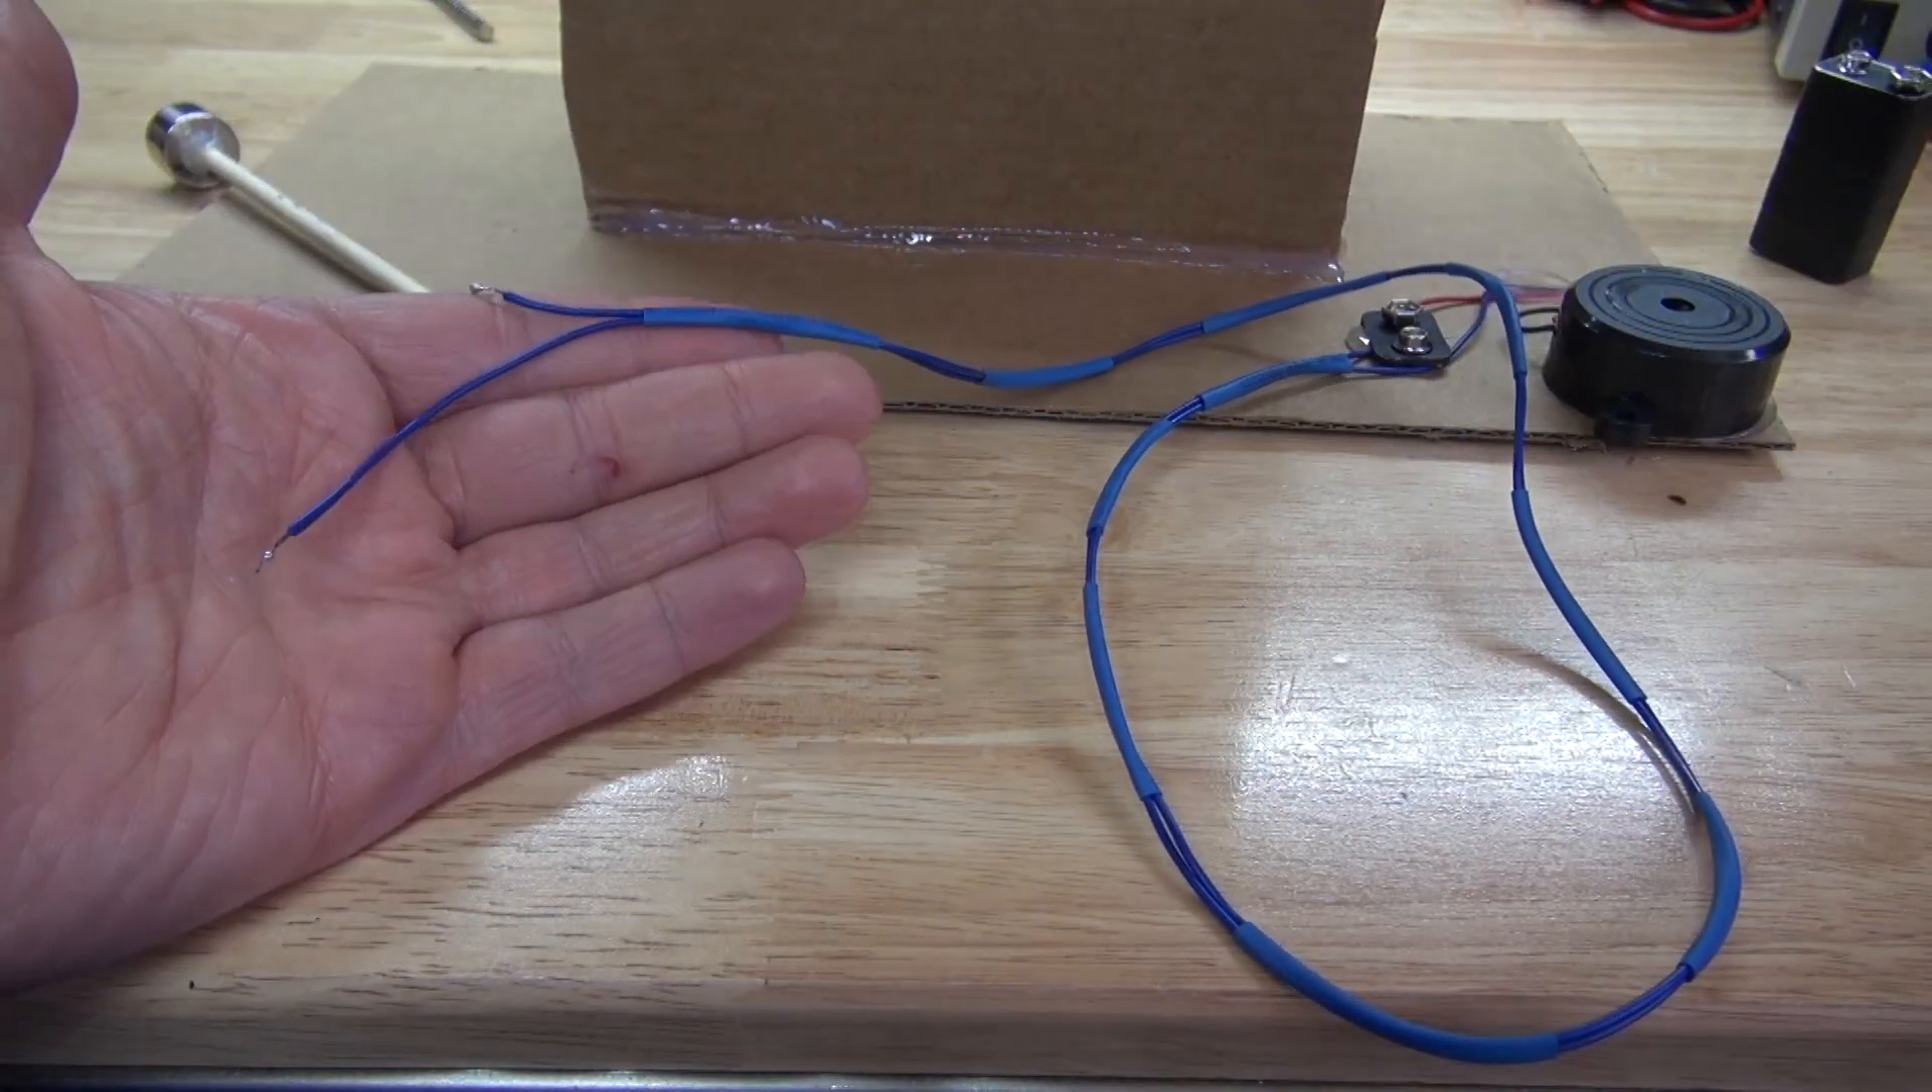Now the wires are together, and it's not so messy, it's a lot better now.